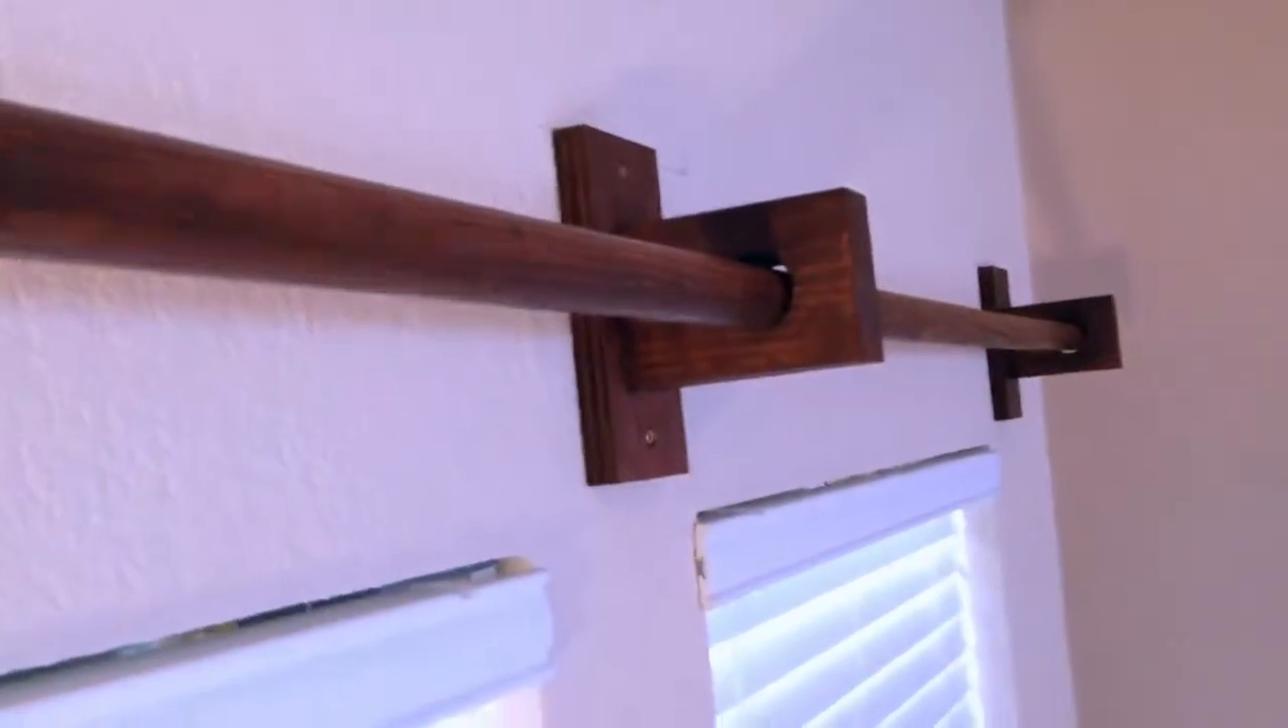We don't have the hangers the curtains hung yet.